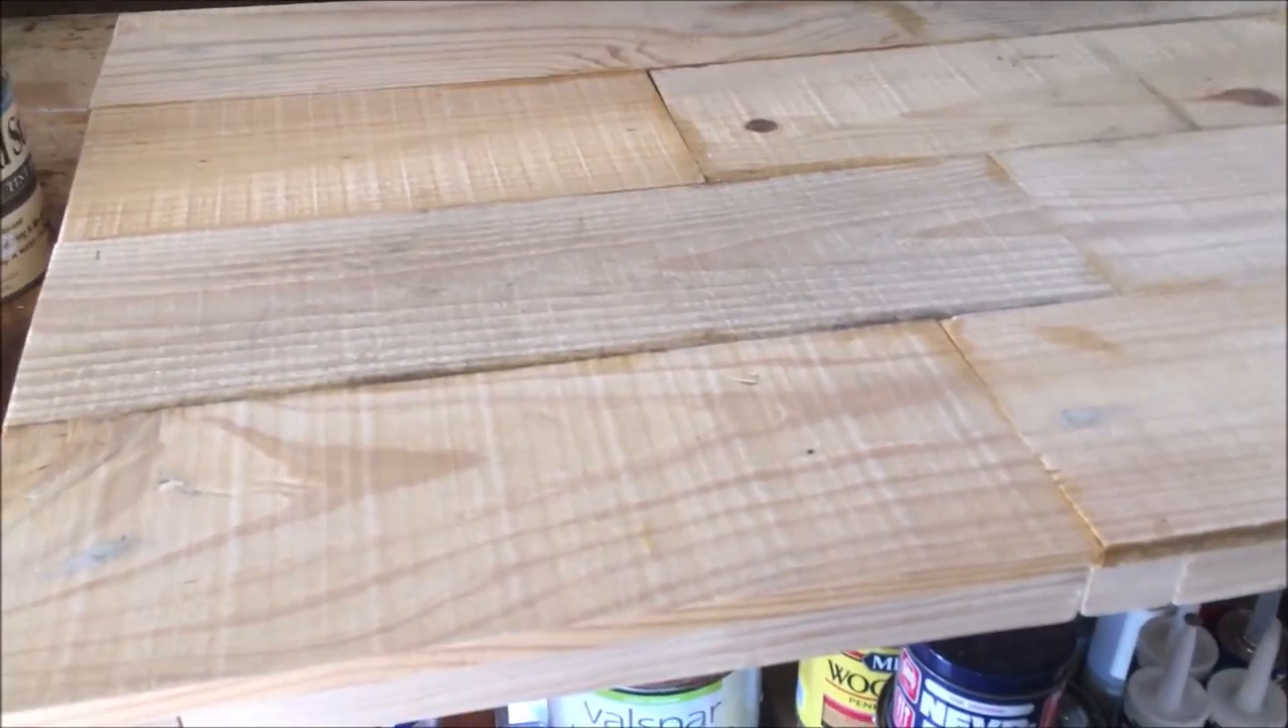I got two boards on every row staggered the seam.